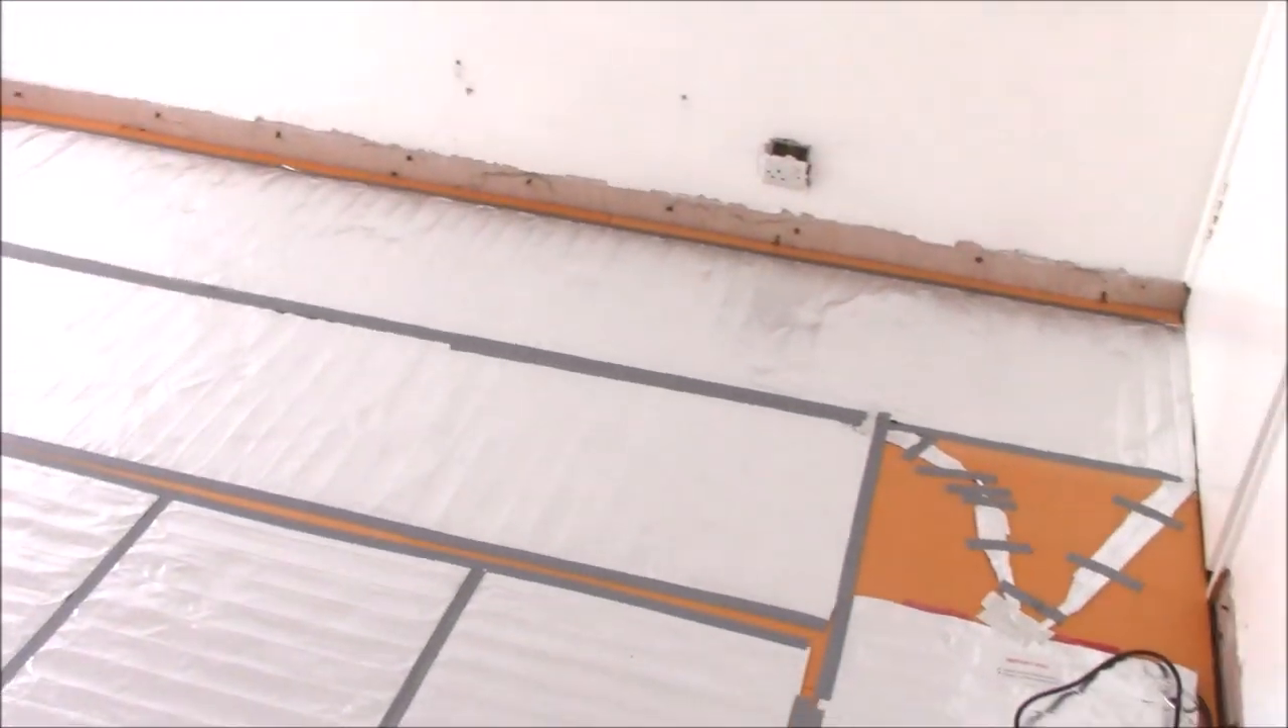So finally I've got the mat taped to the floor.